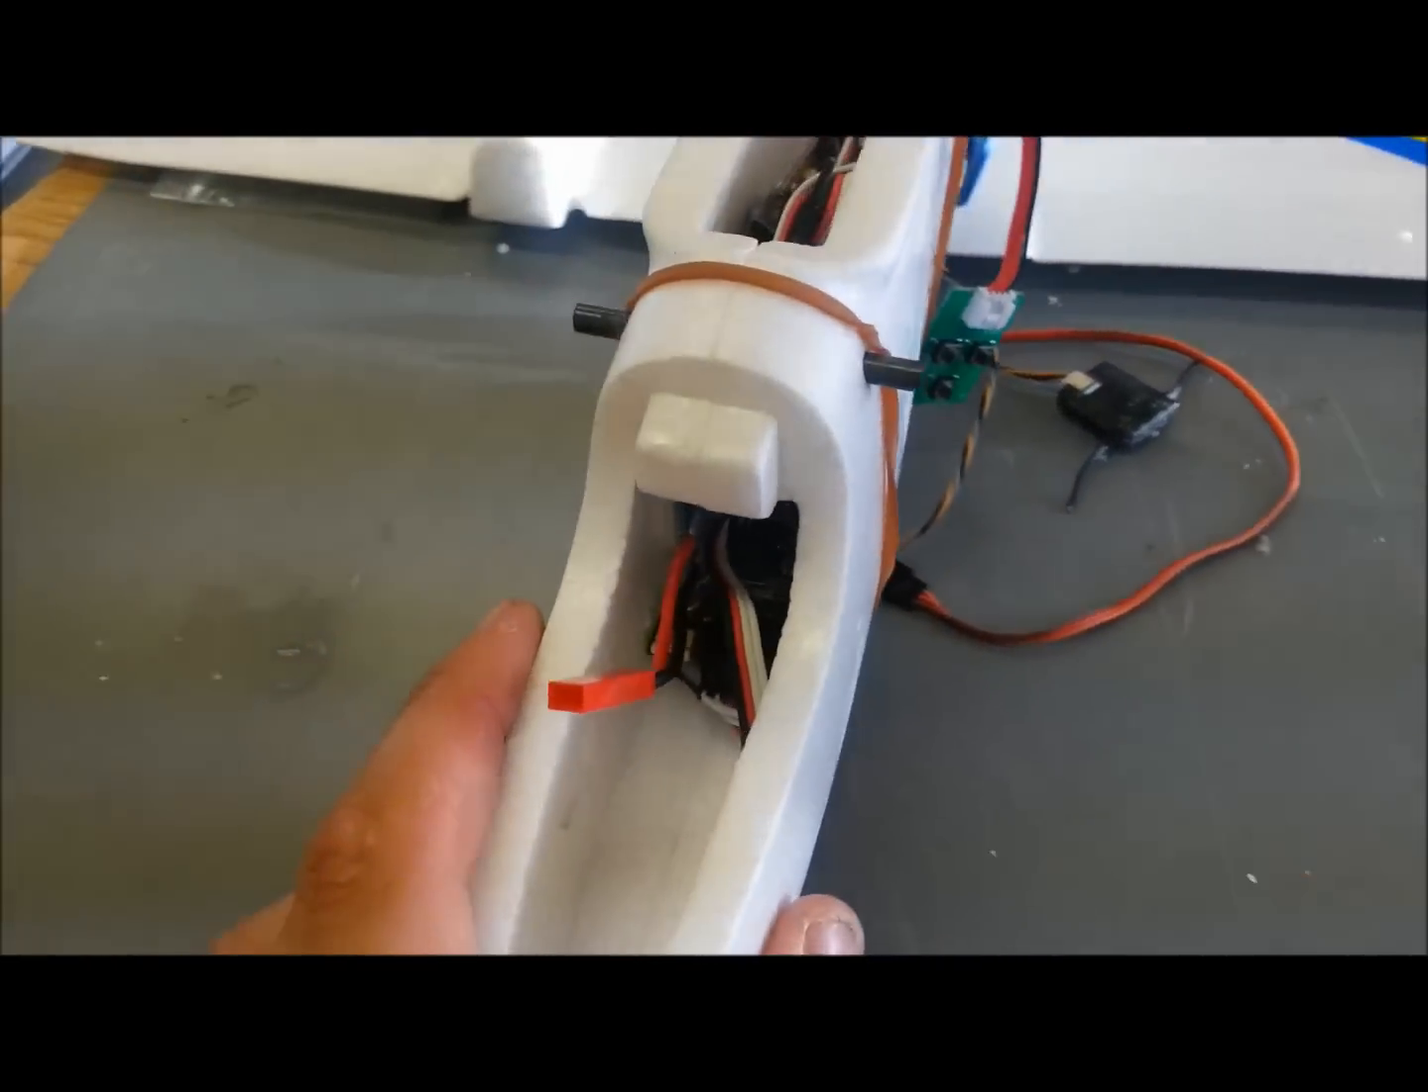Alright, I've got the two halves closed up and put together.